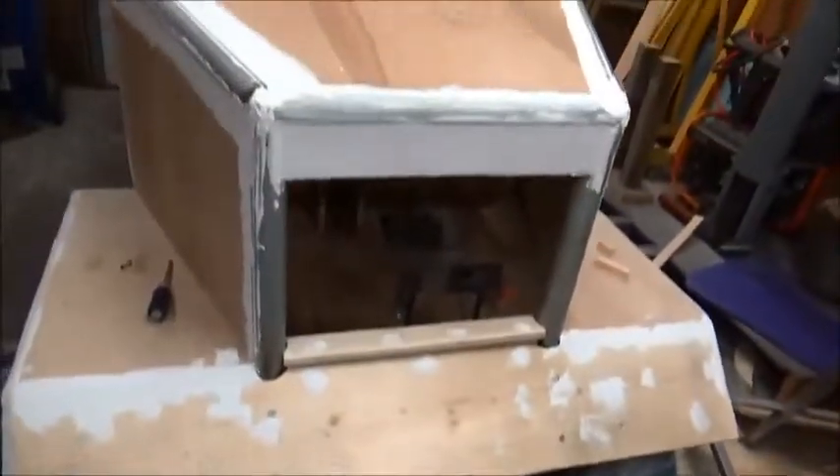I framed up all around where the radiator is going to be, or the grill is going to be.